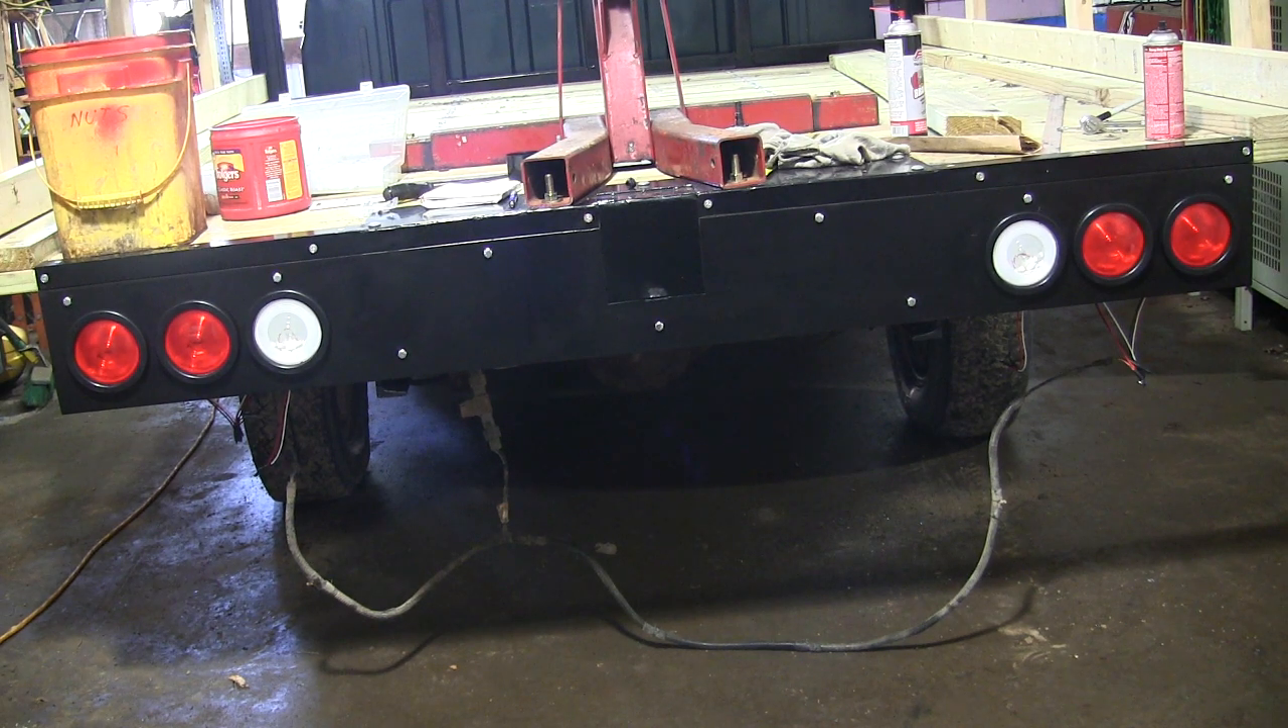As you can see I got the back panel on and I got the lights all in the back panel.